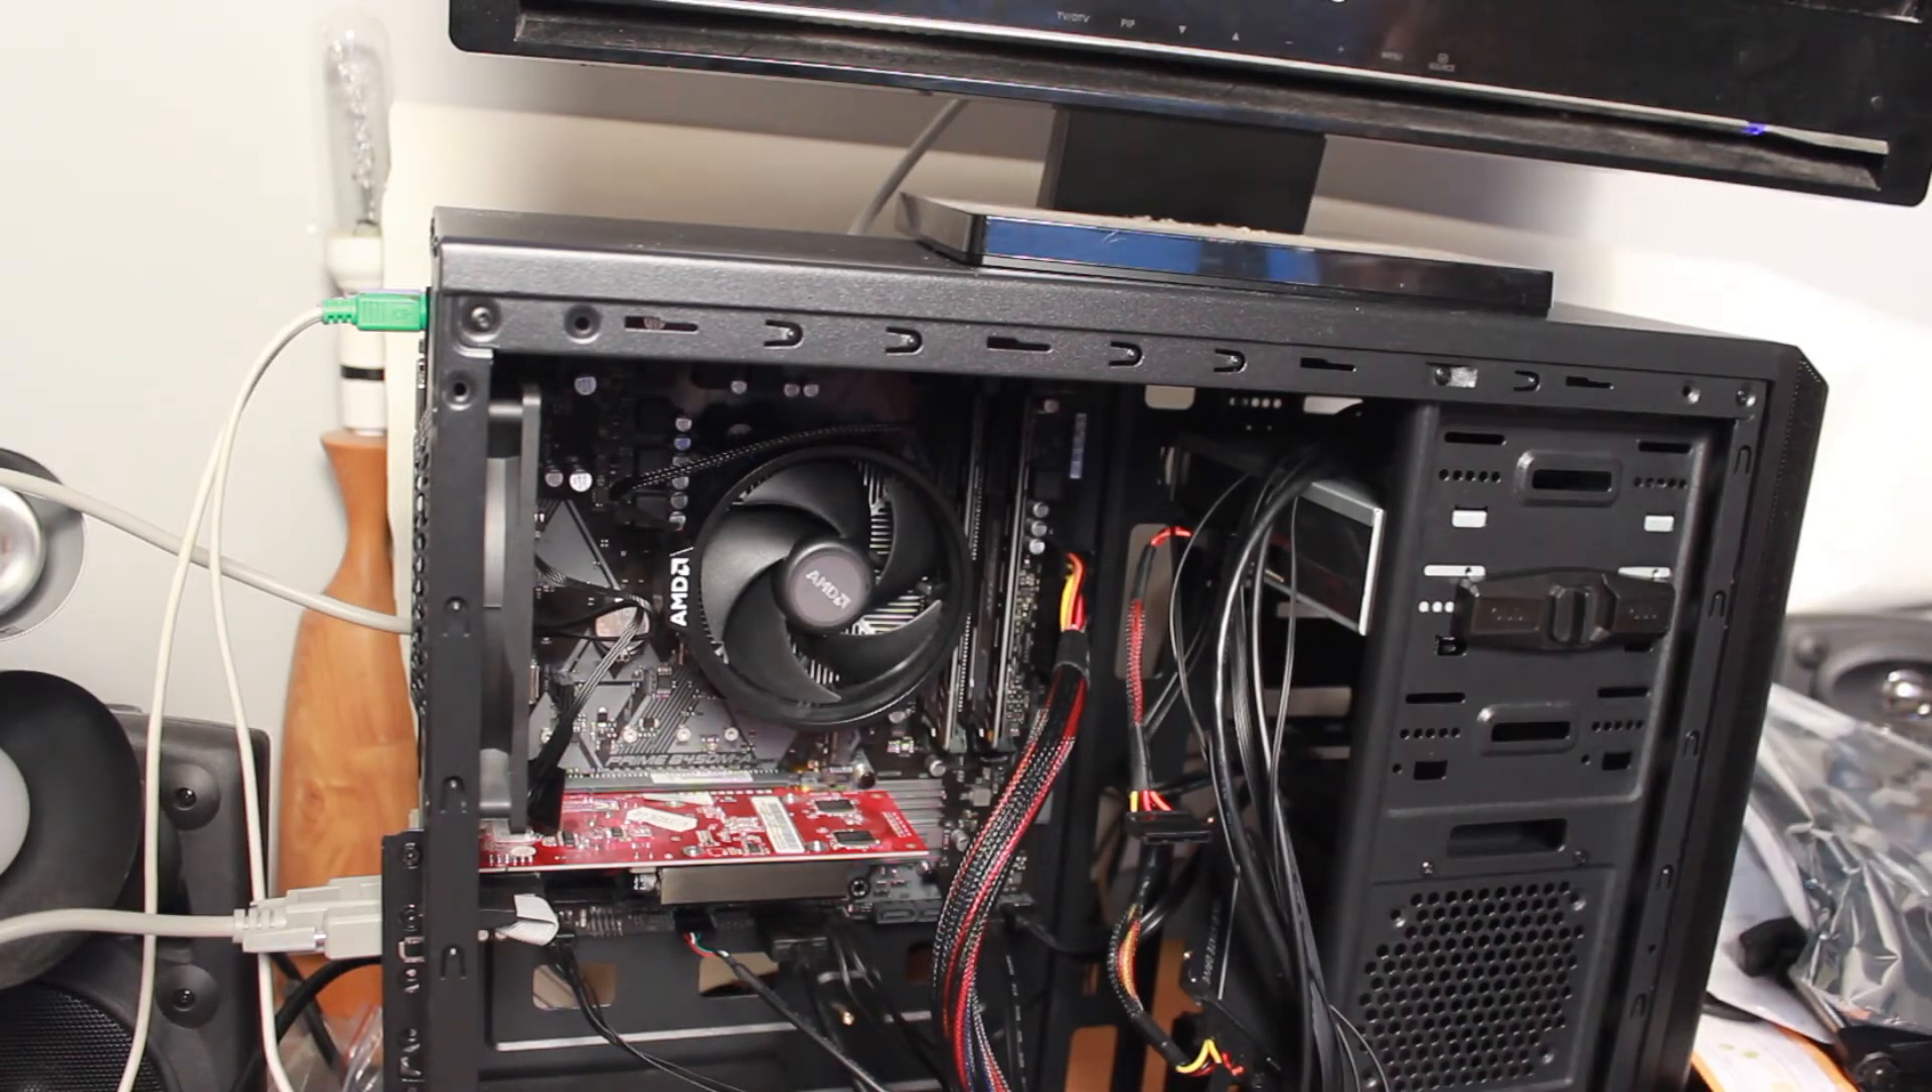Yep, that's an optical drive that I nicked out of one of the old computers from the shop, and the graphics card, the red thing is in, that came out of this one's predecessor.